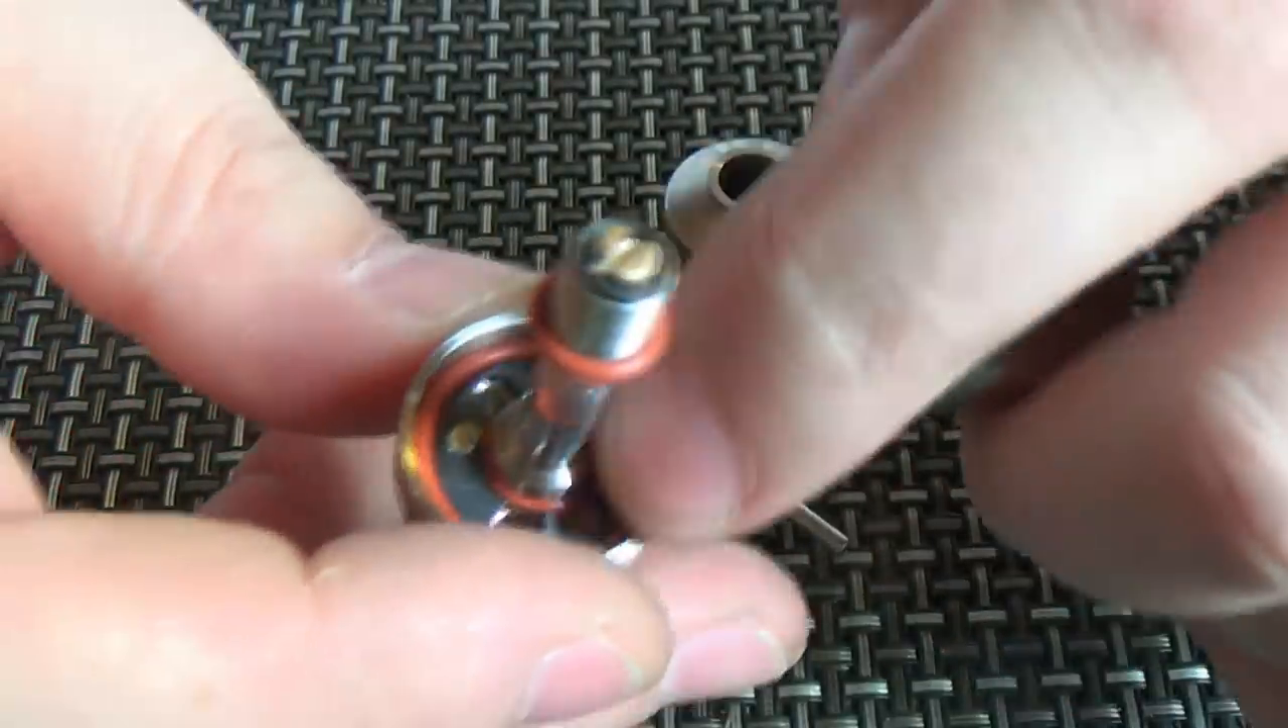You can see you've got your o-rings in here.